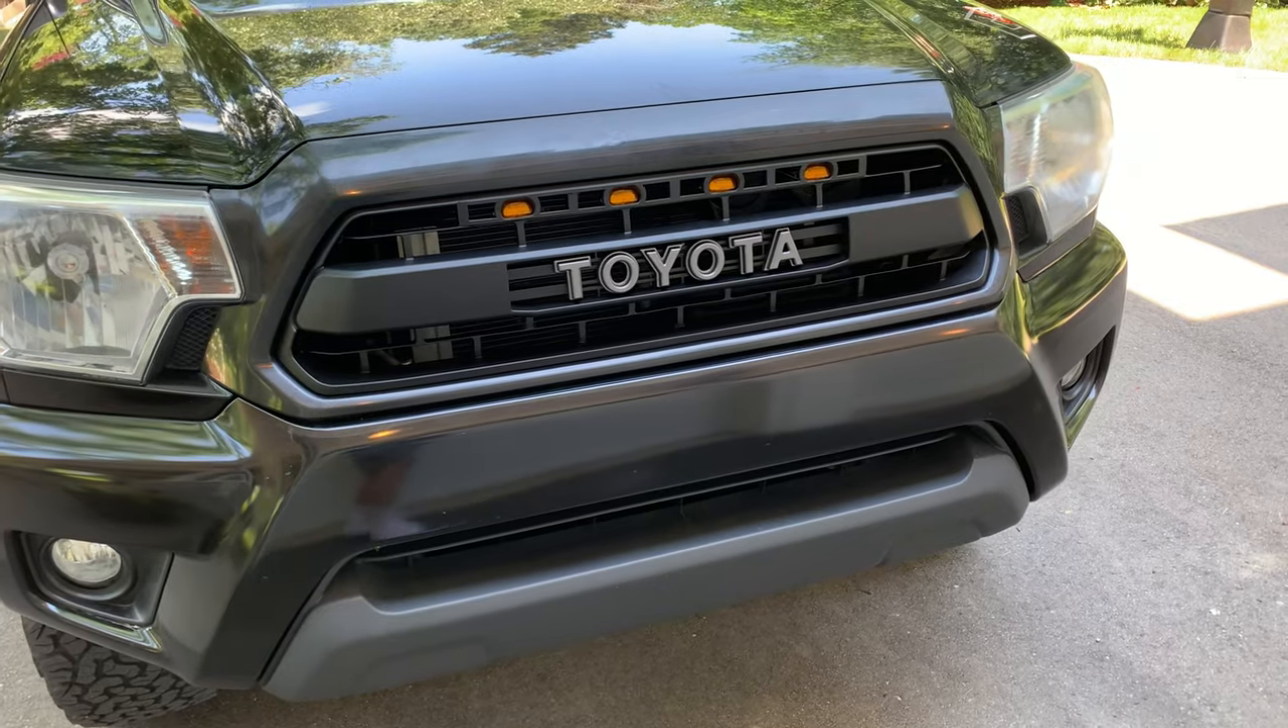Guys we have successfully finished installing our tacoma trd pro grill with the amber raptor lights.